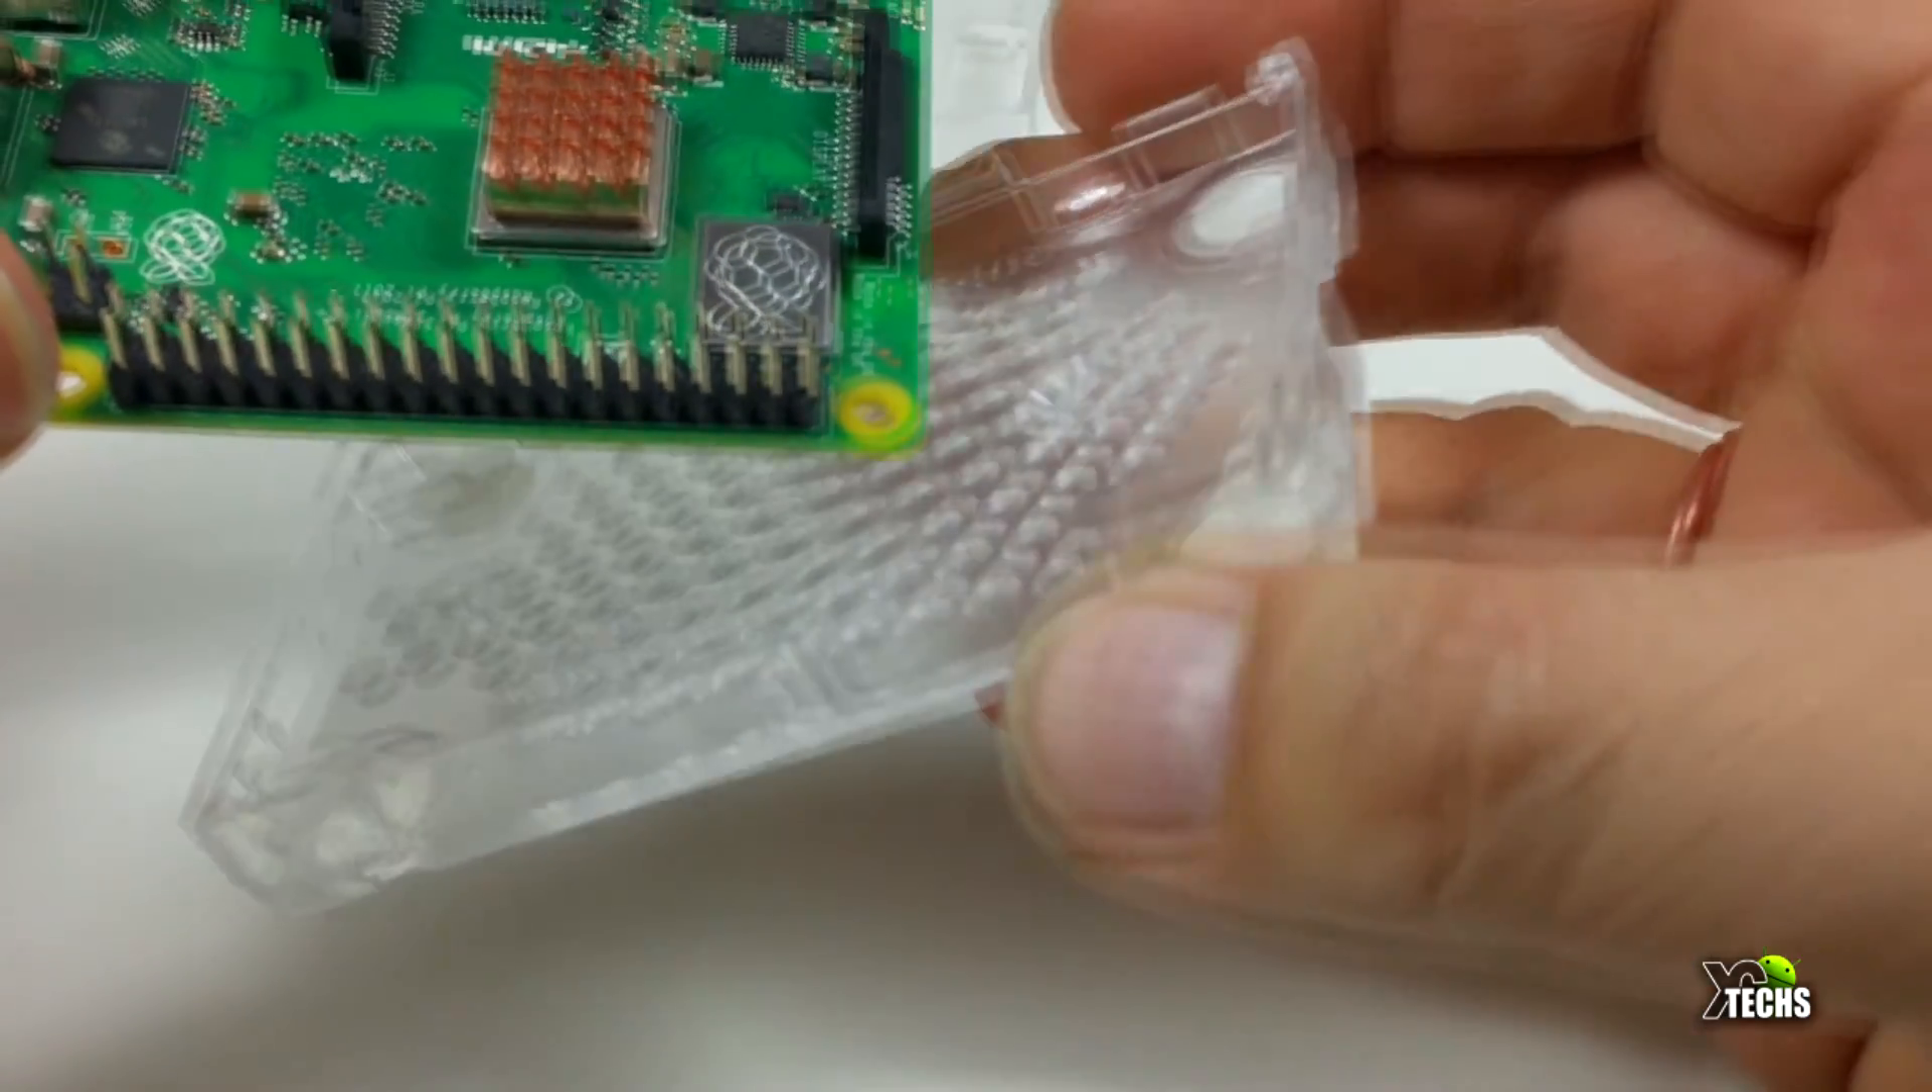We already attached the heat sink.